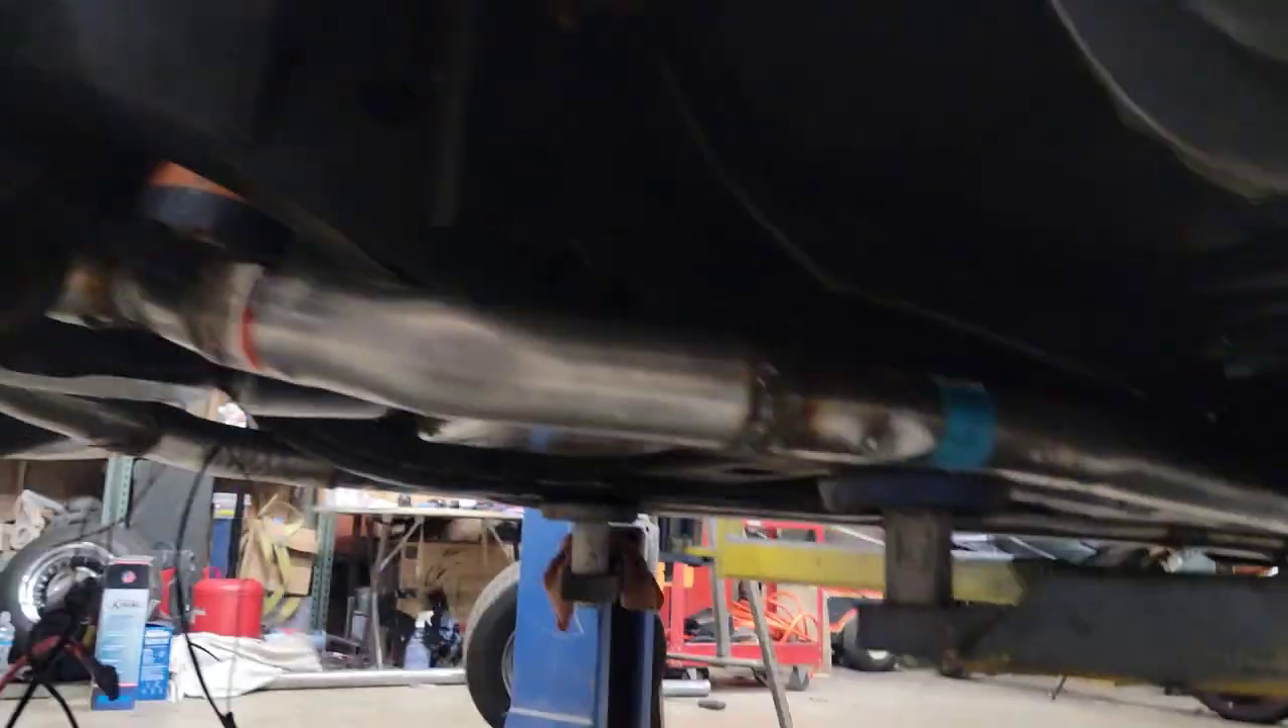We got our exhaust on the bottom now so we're gonna keep going.